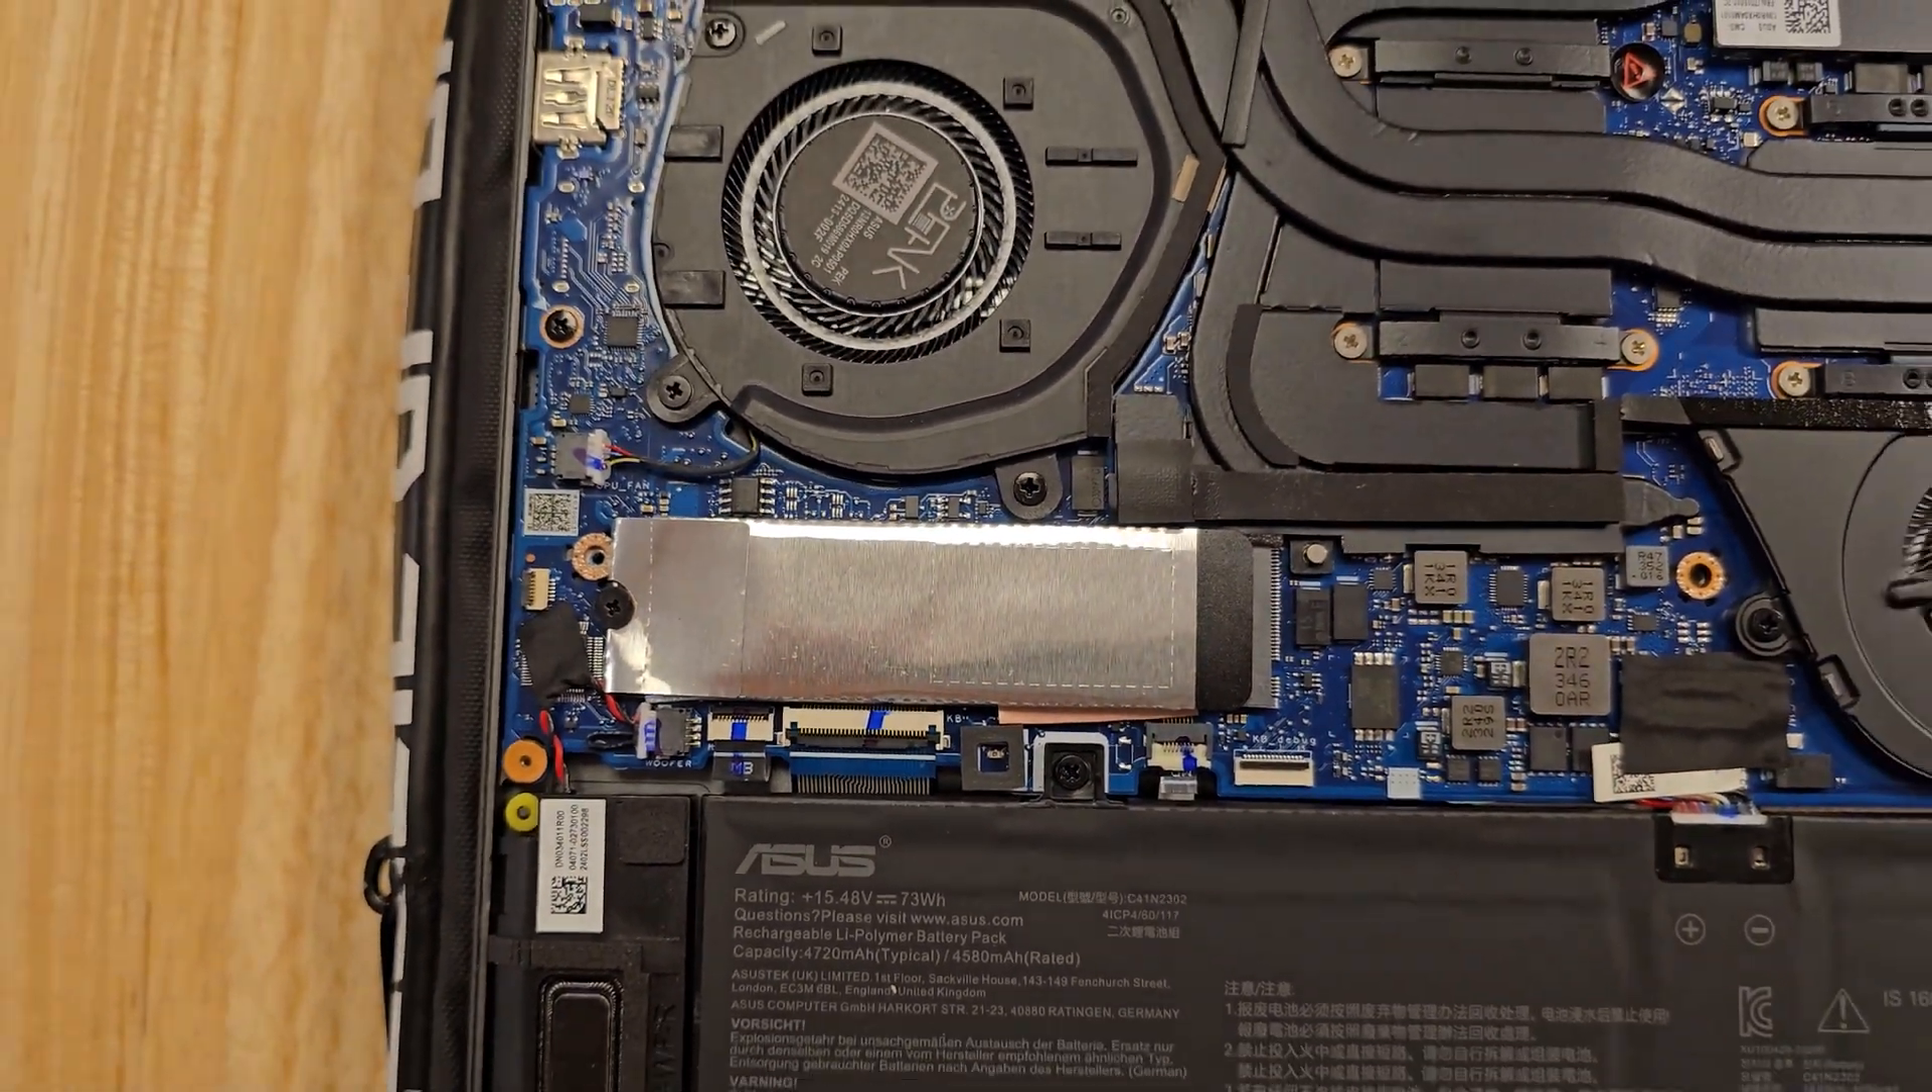Eventually the backplate will just click out and now we have our first look at the motherboard.